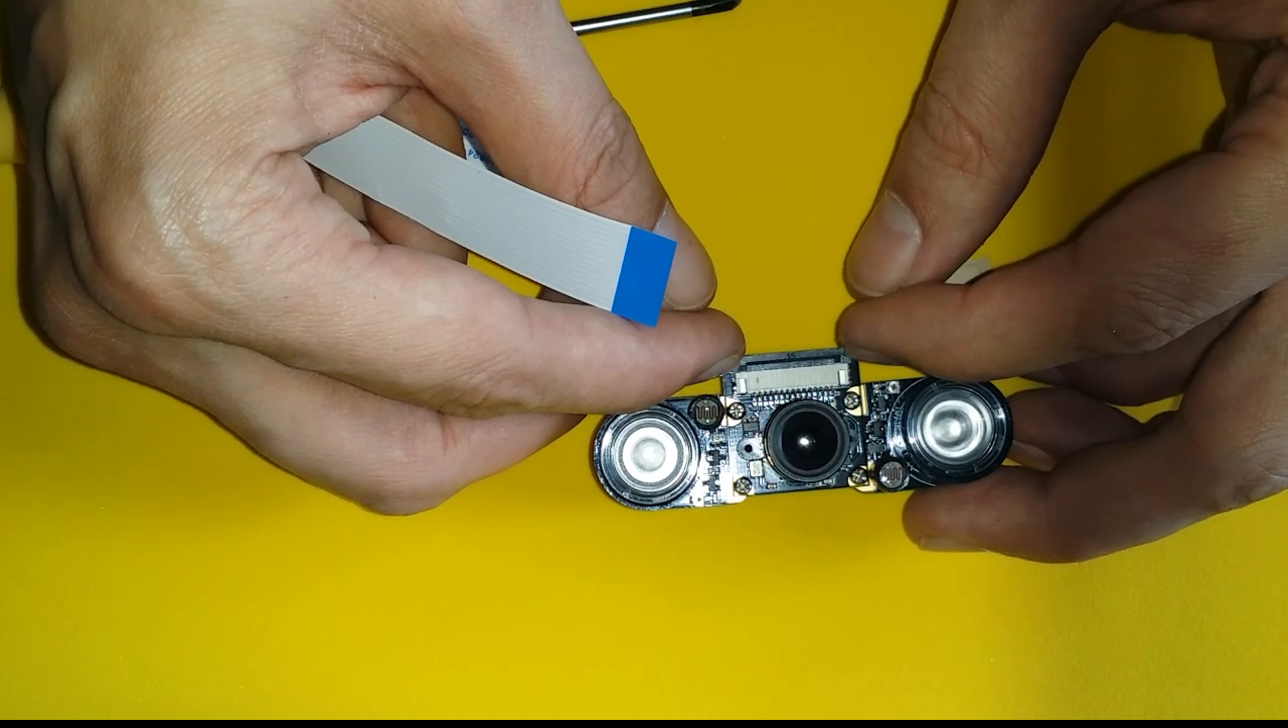The only thing left to do now is attach the flat cable.